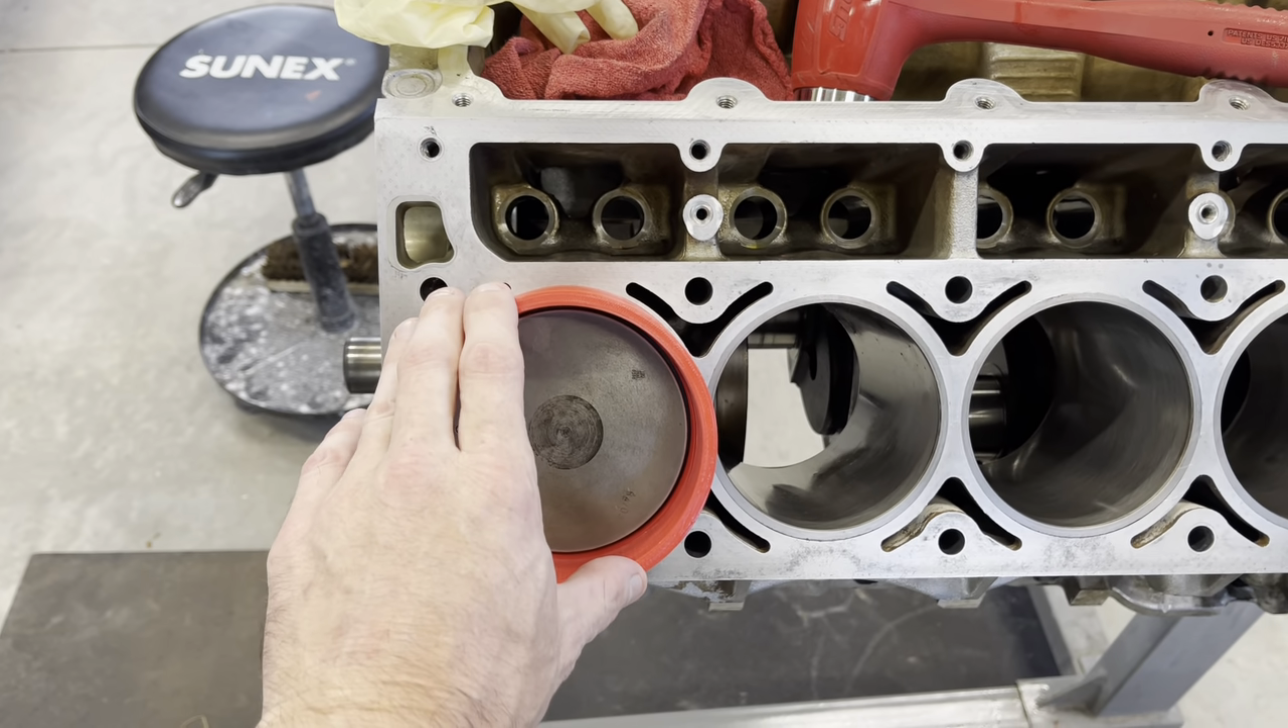As you can see i've got the number one piston started in number one cylinder i've got my piston ring compressor installed on here as well.